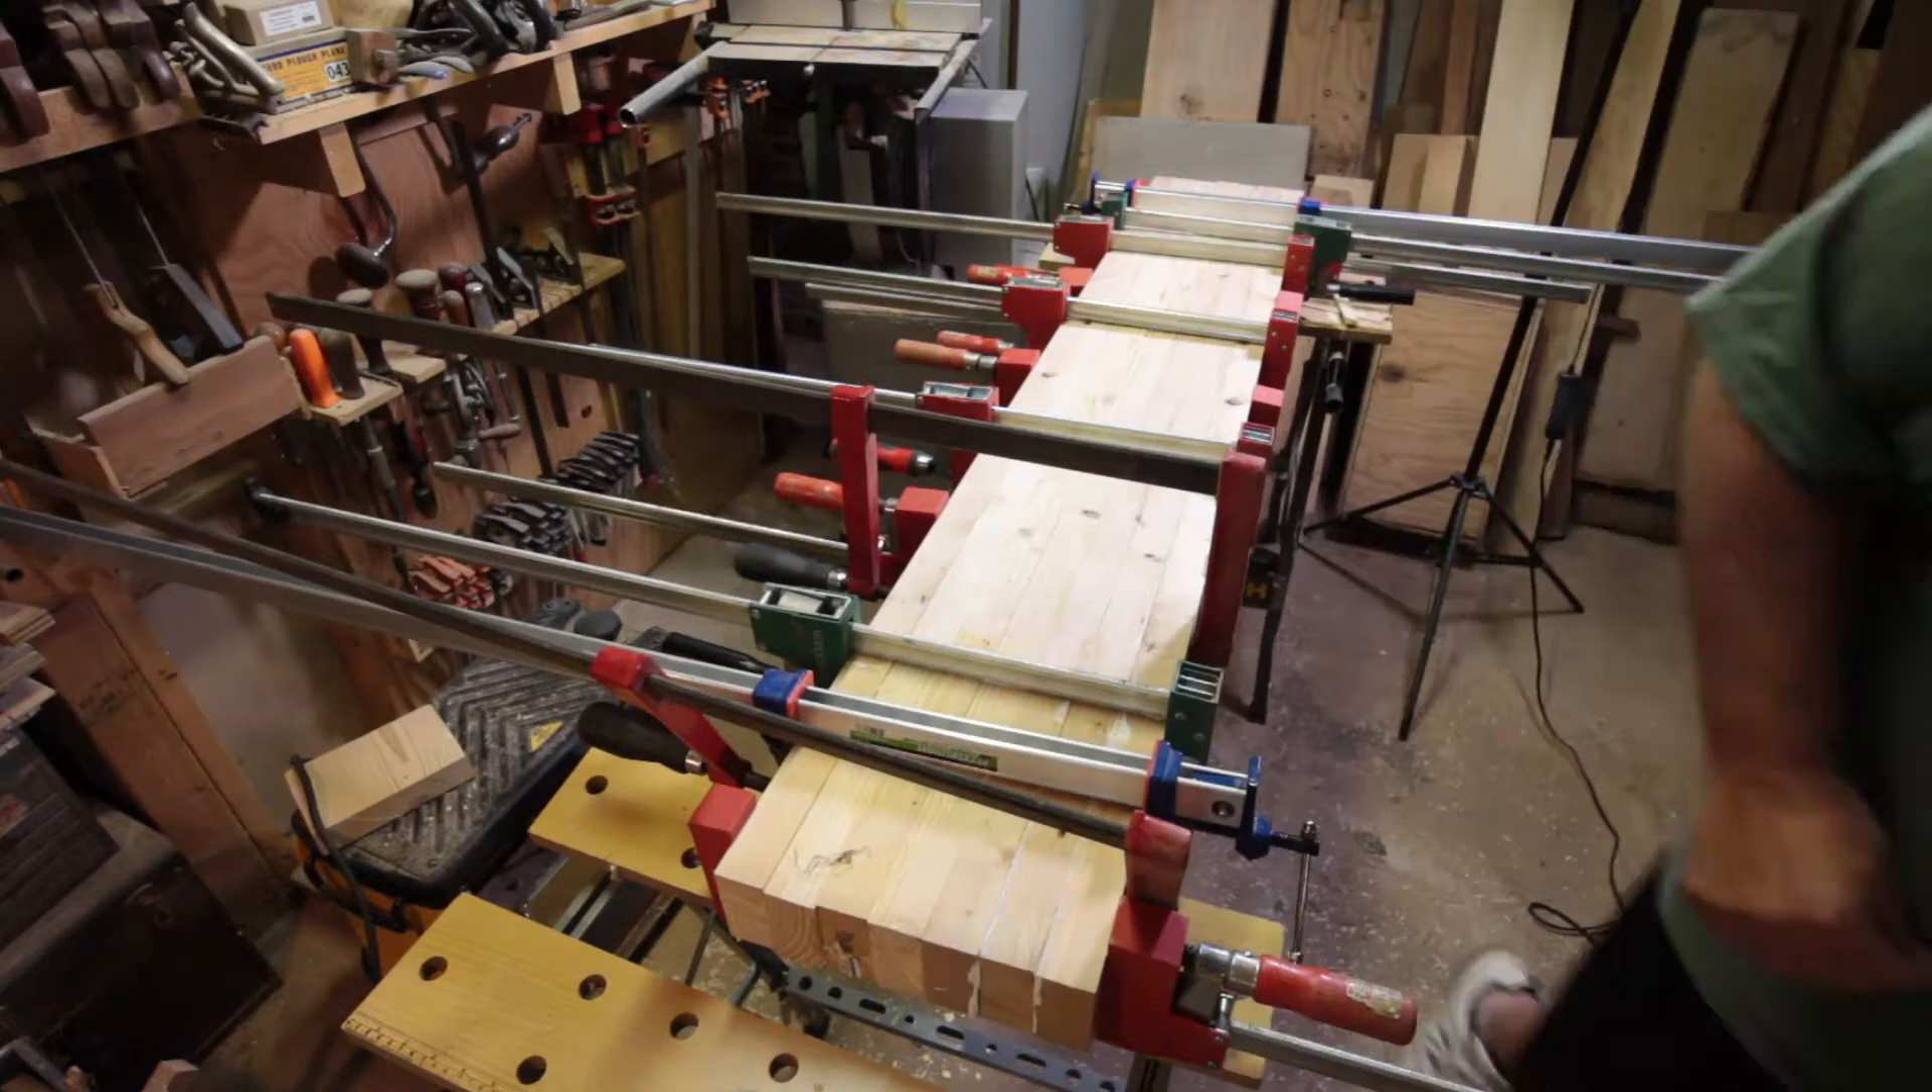Here is the final glue up with every single clamp I own on for the first seven boards.